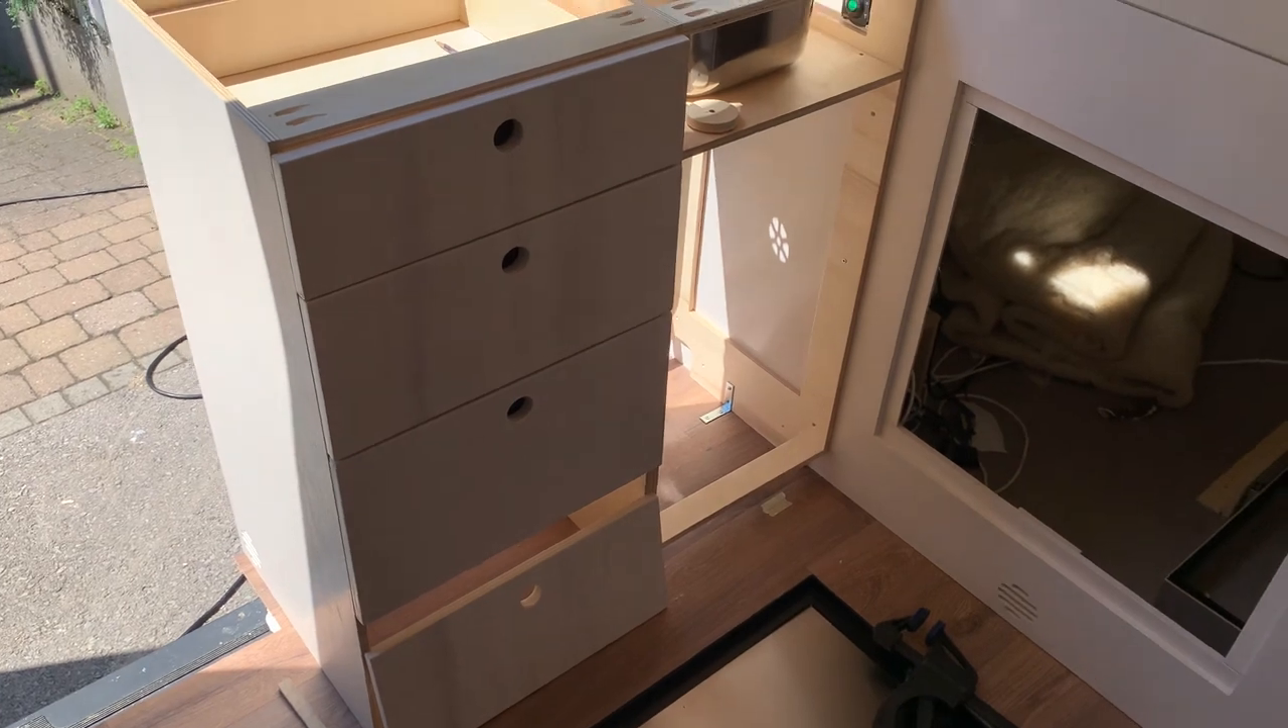I'm working on this kitchen cabinet and basically what I did is I finished mounting the drawers.